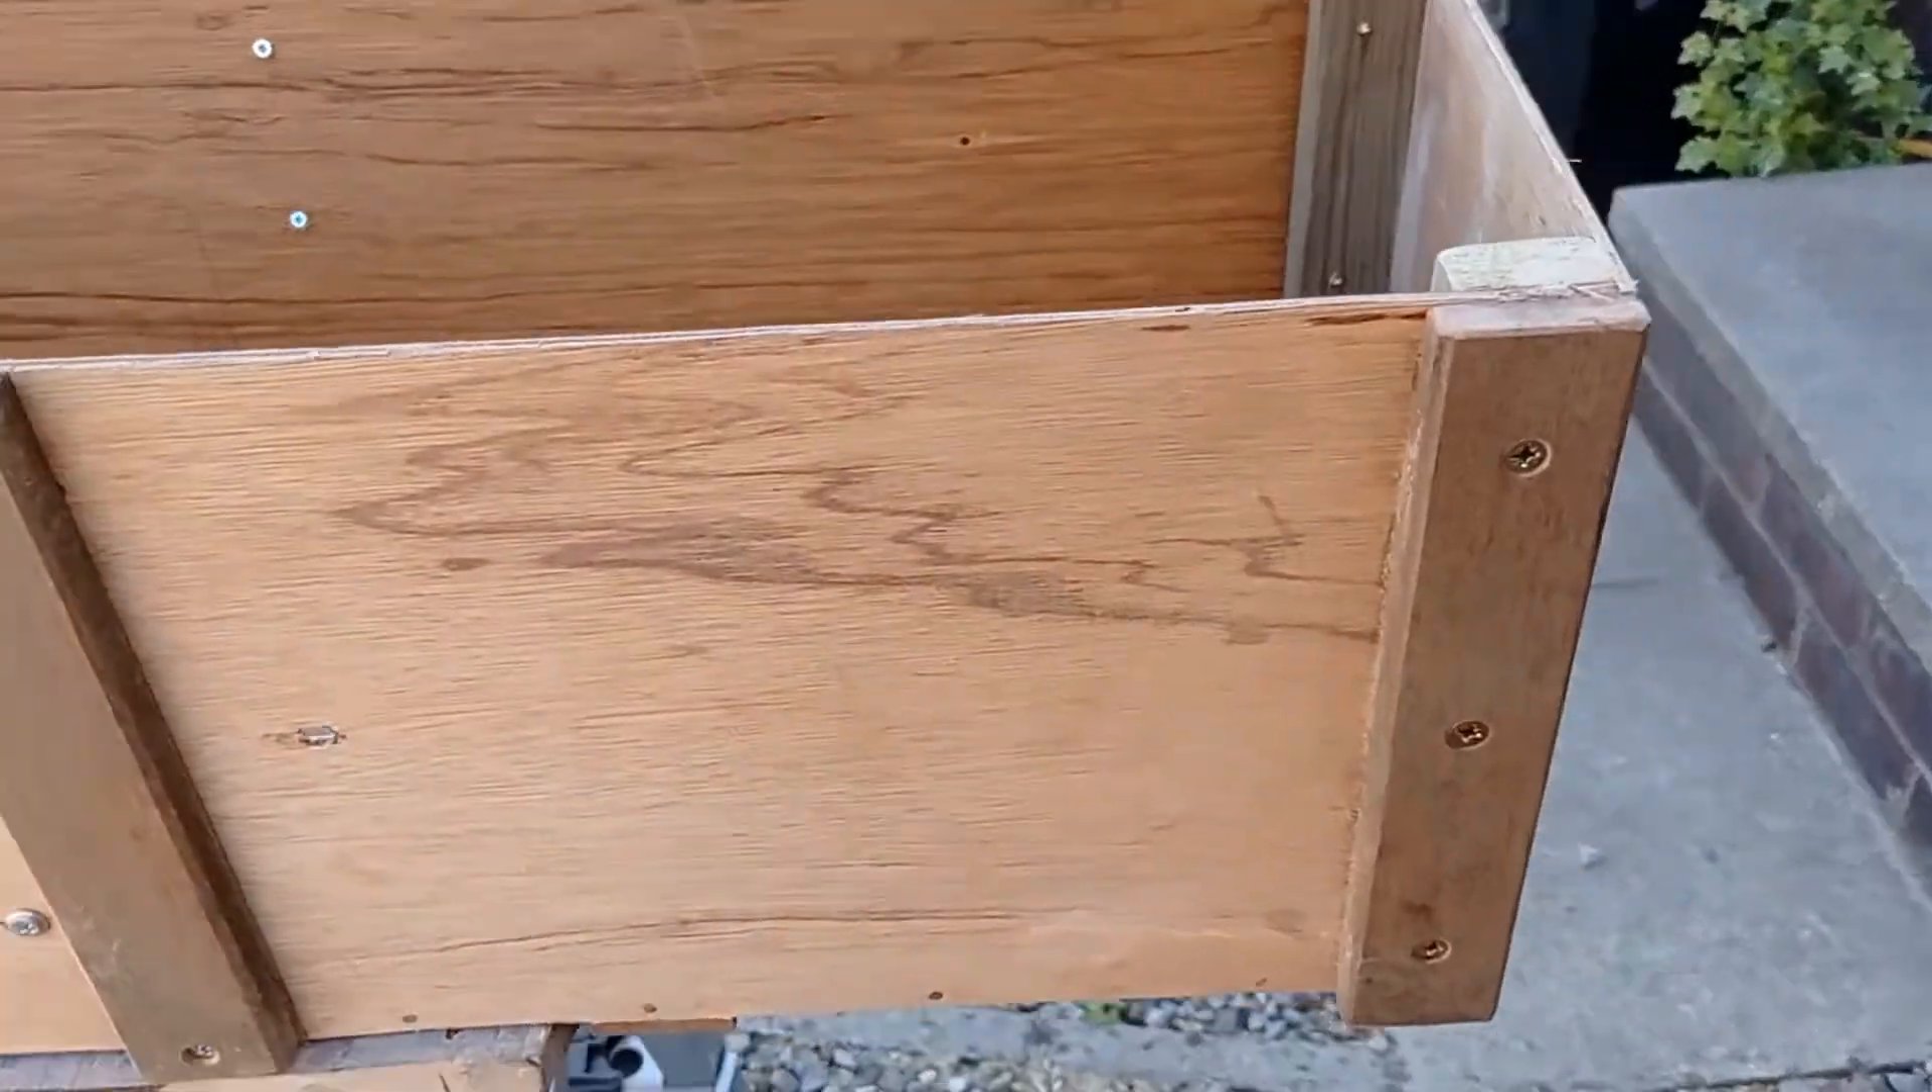Then we've got the uh side uprights on and the box is looking pretty good now.